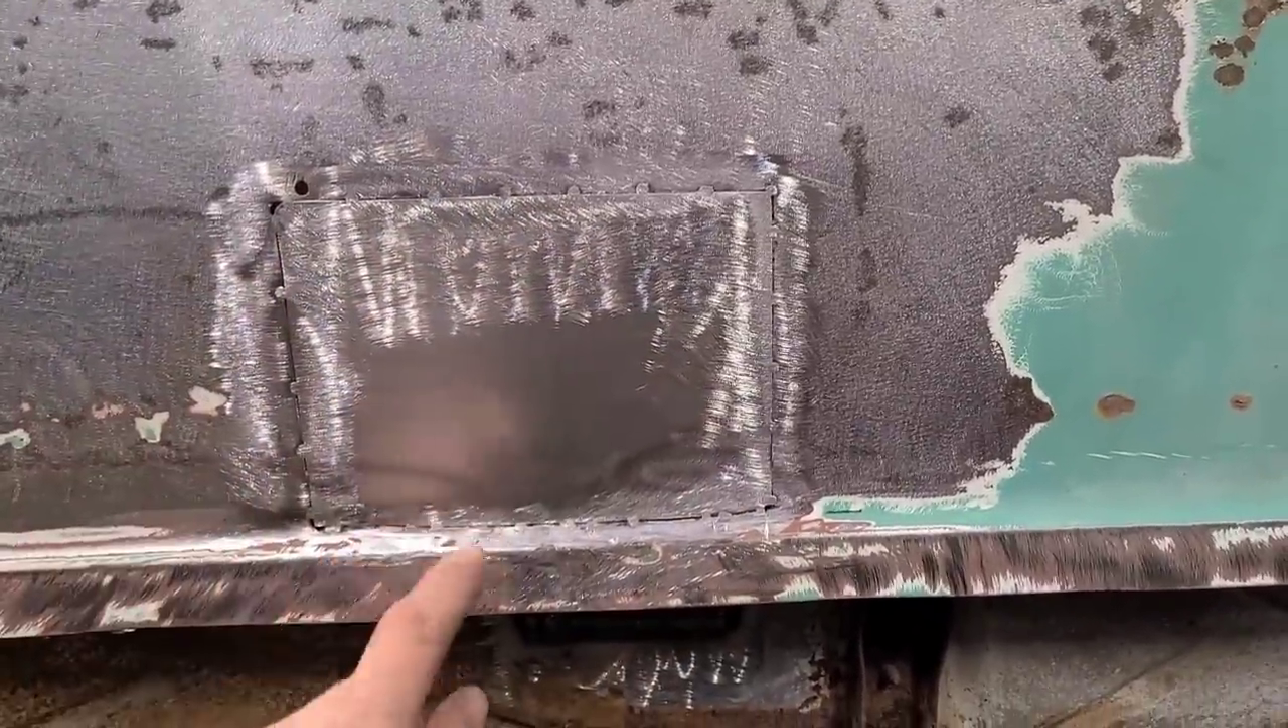I got this patch panel uh tacked in here with the mig.